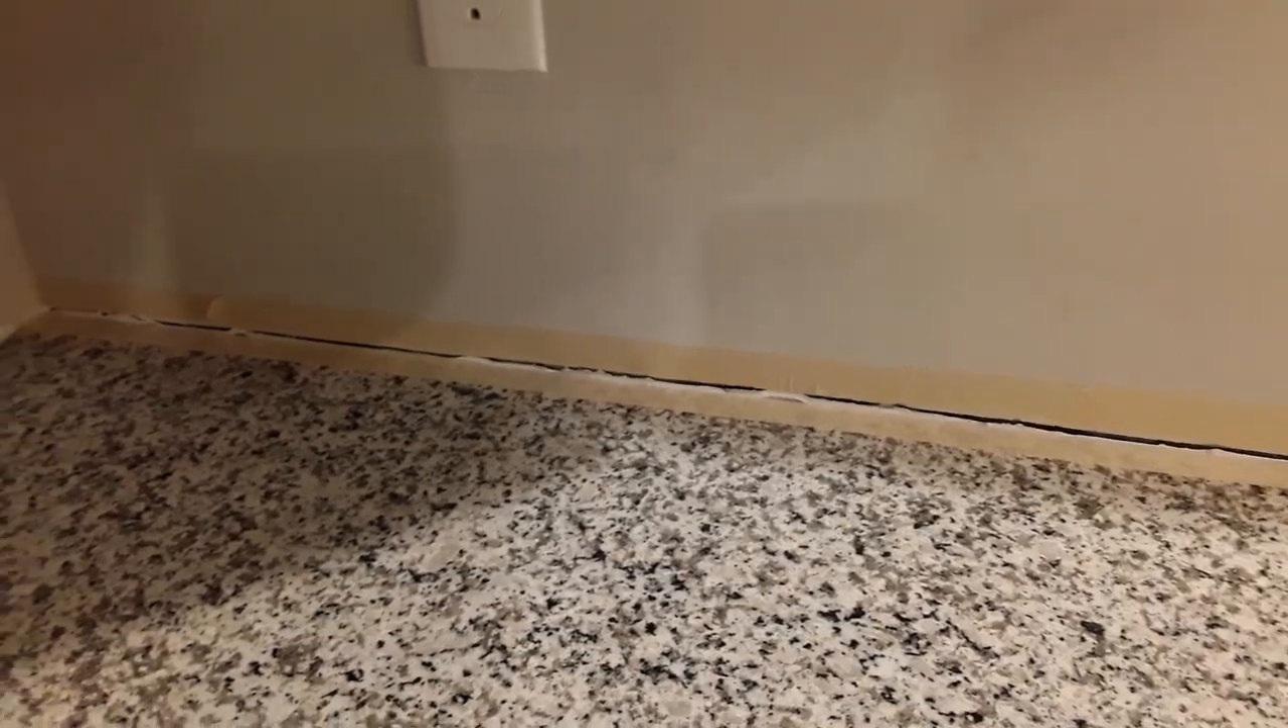But as you can see, there's very clearly a crack in between my granite countertop and the wall.